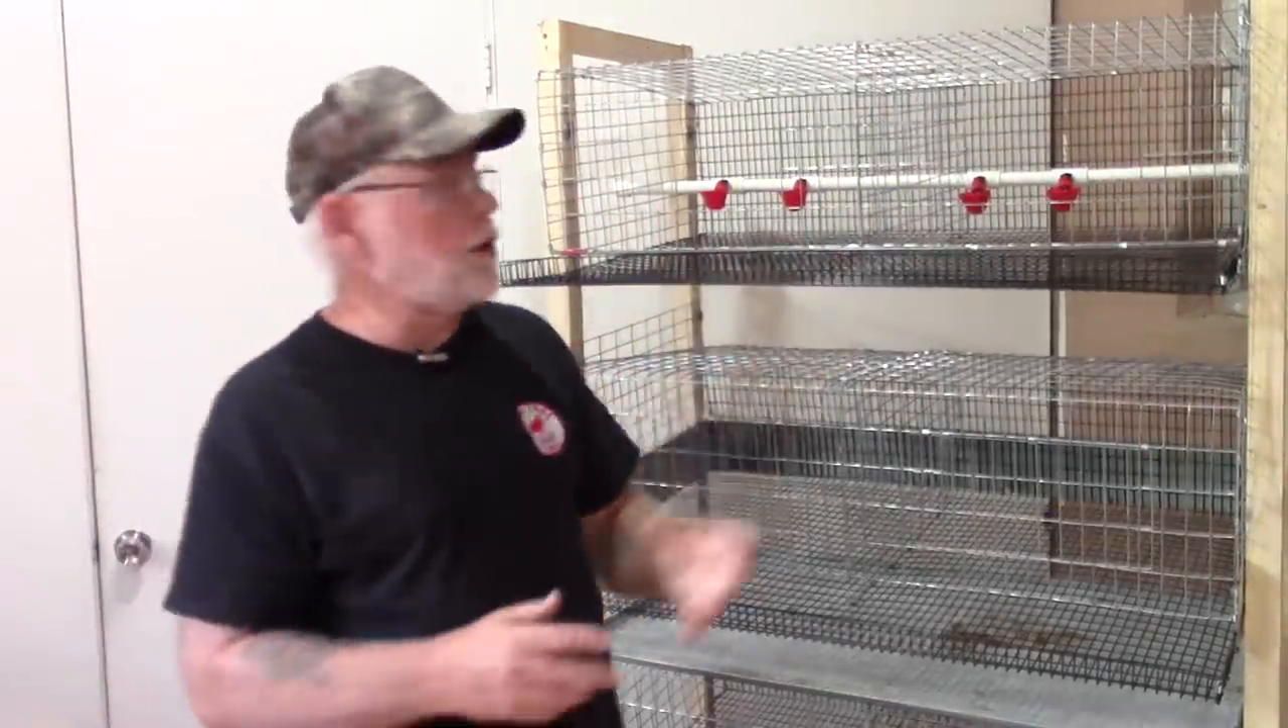I went ahead and mounted the cages in this temporary rack system that I built.